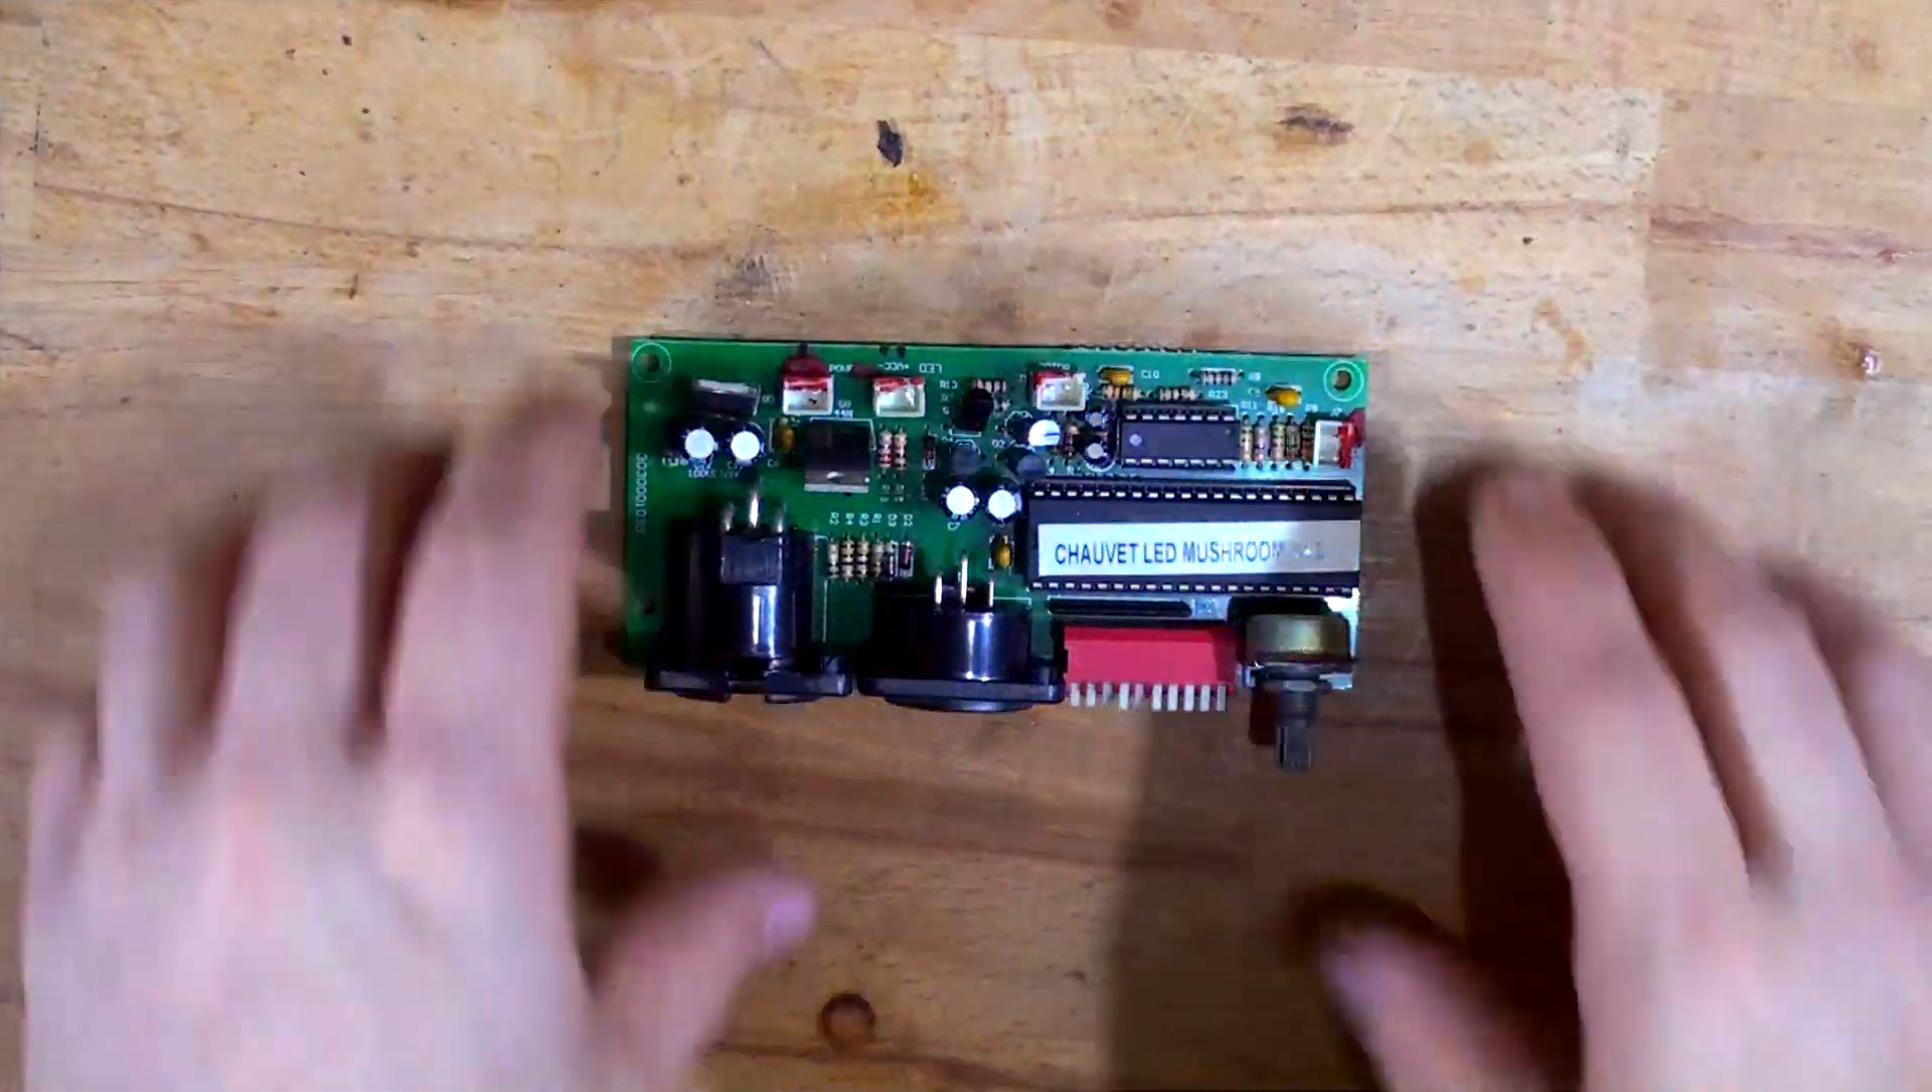Here is the board out of the light.